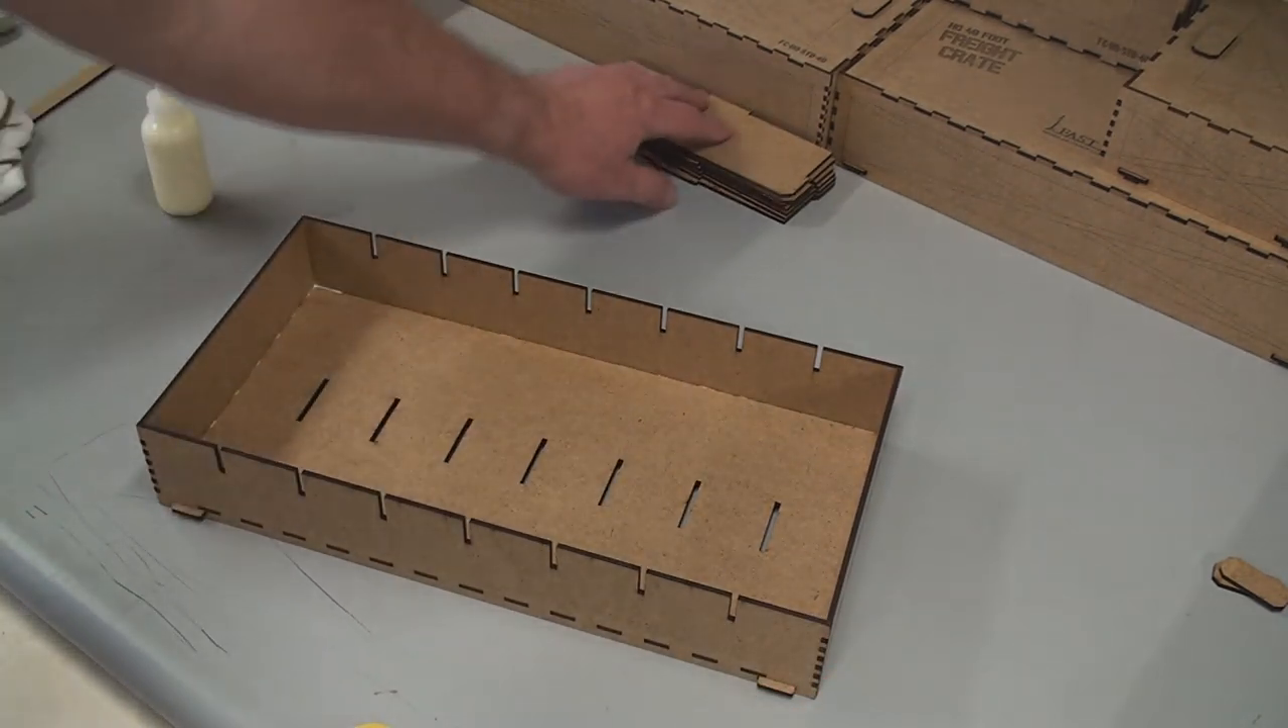So, now all that's left on this bottom half is to put in our dividers.